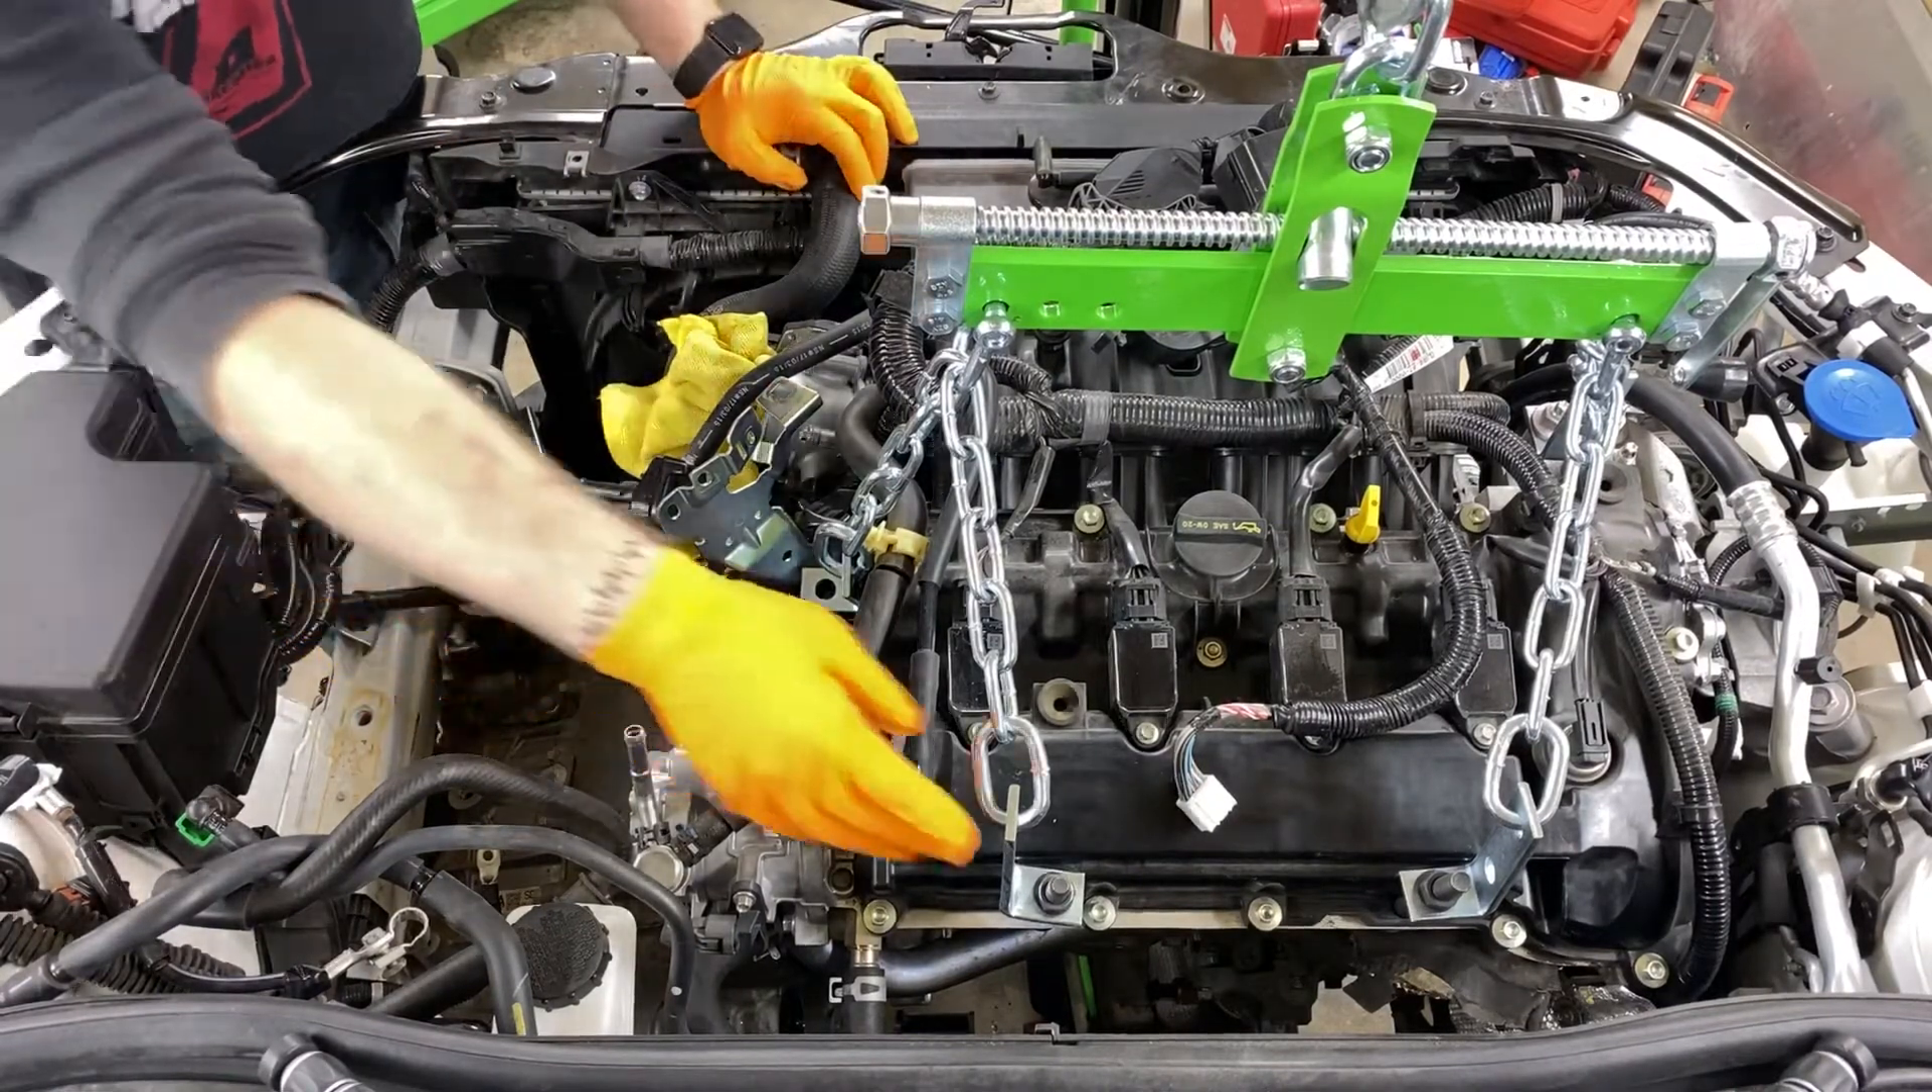Now you'll notice we went ahead and we secured the engine.